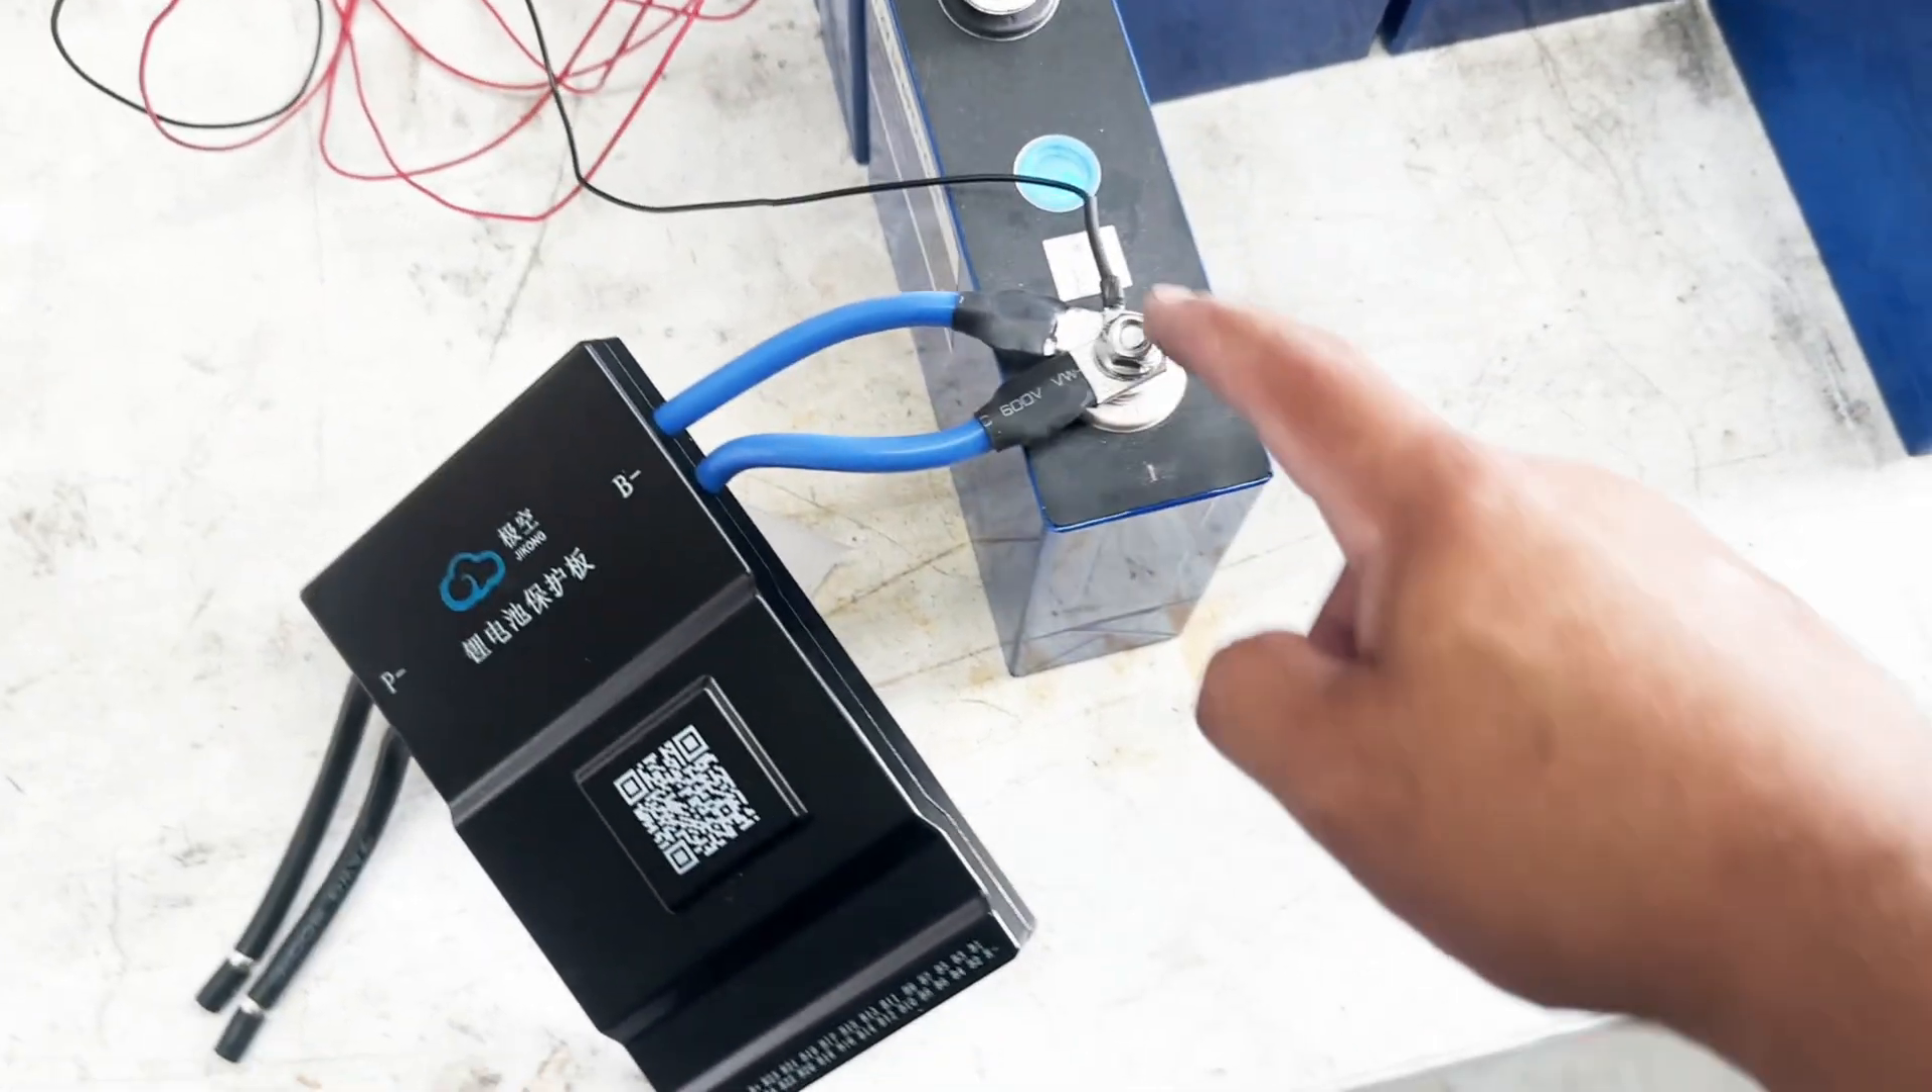You can see on the the main negative um we've put the two b minus cables on as well as the black balance wire.